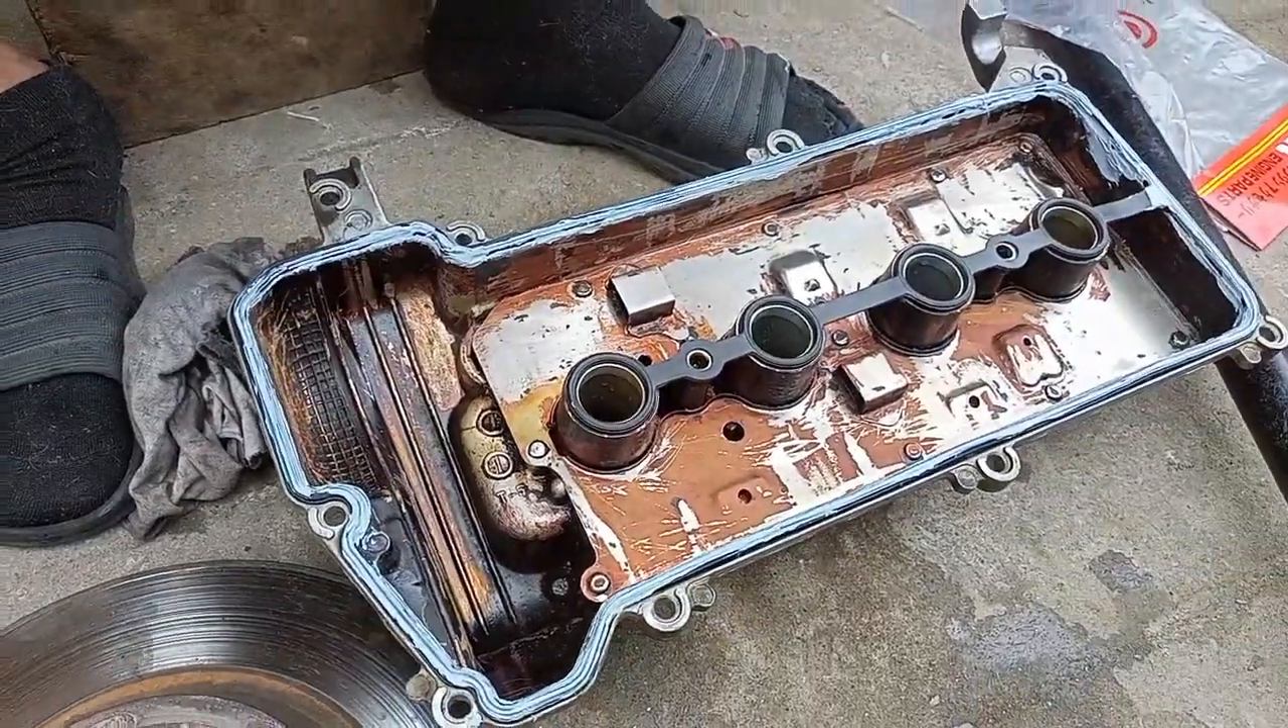Kinabit na ni master yung bago po nating gasket.